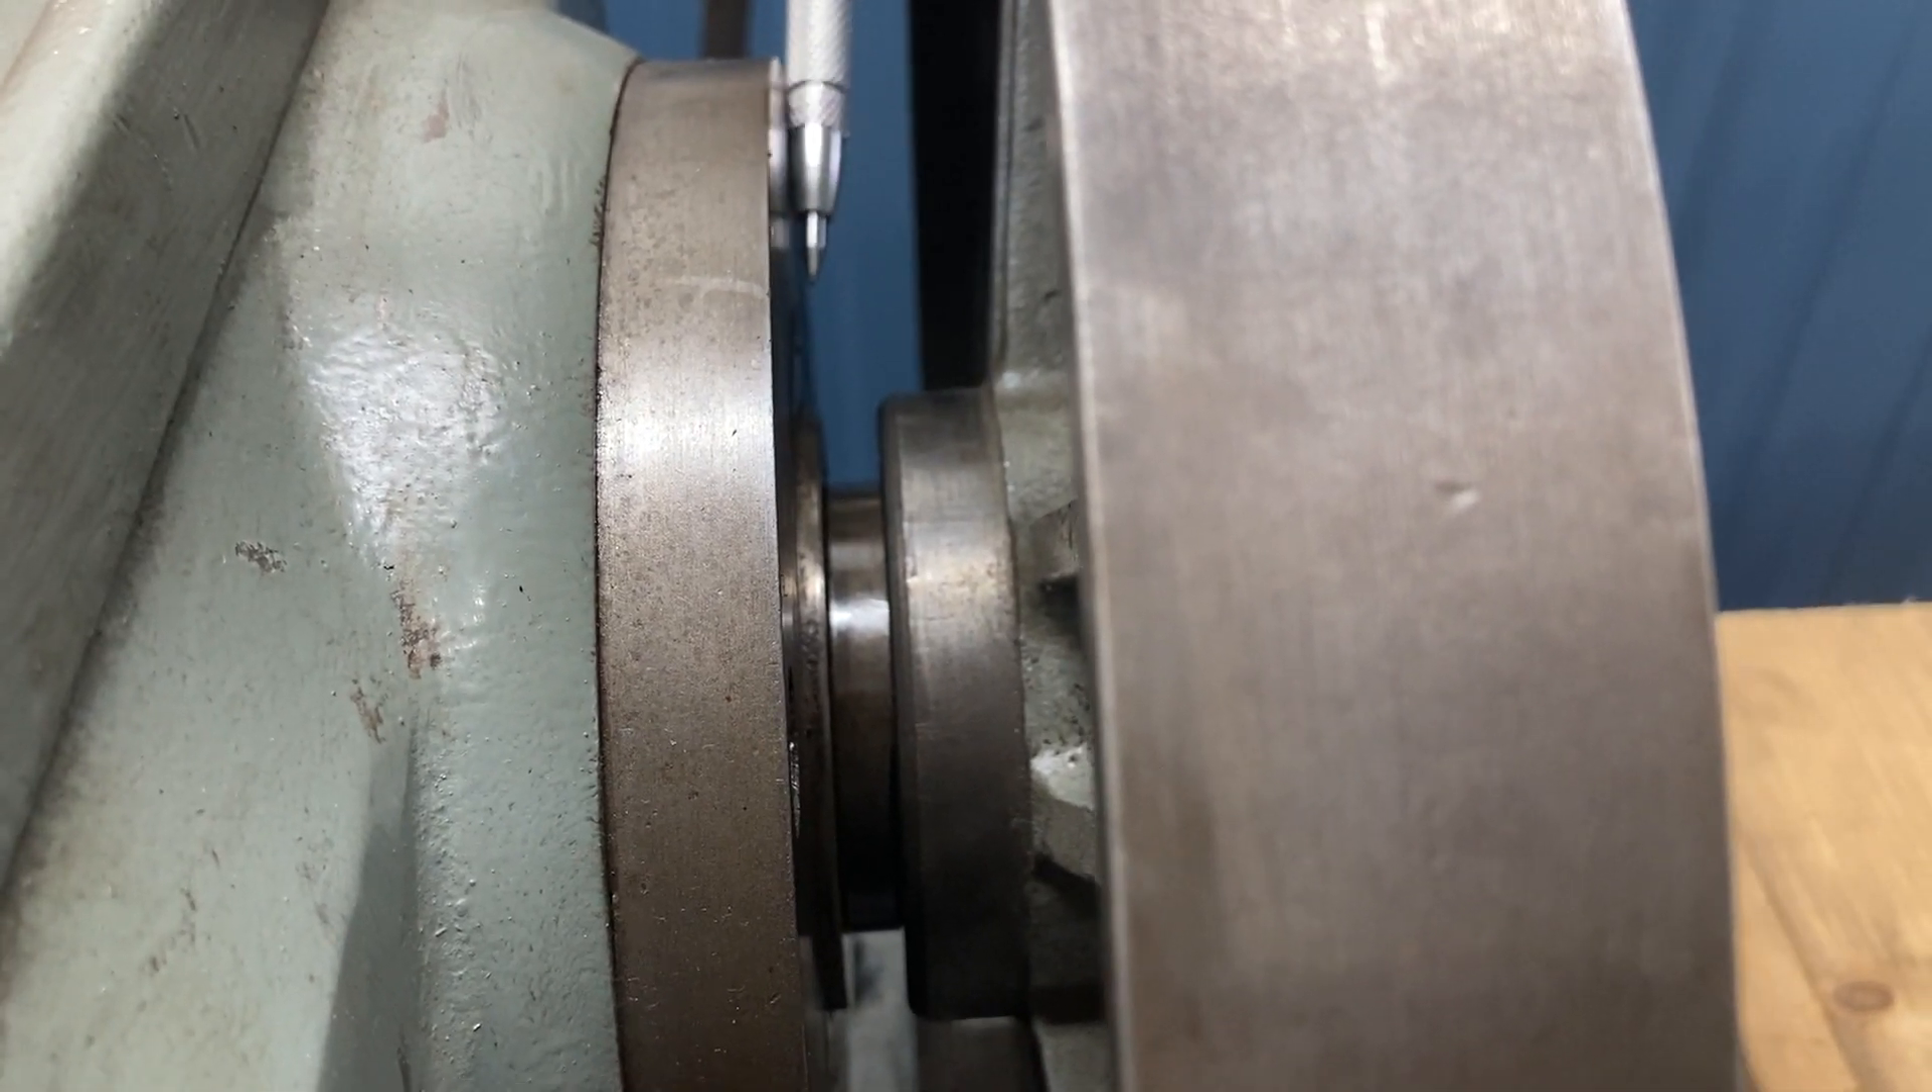What we have now is this shoulder should be right up flush against the spindle in there right up against it but it doesn't.